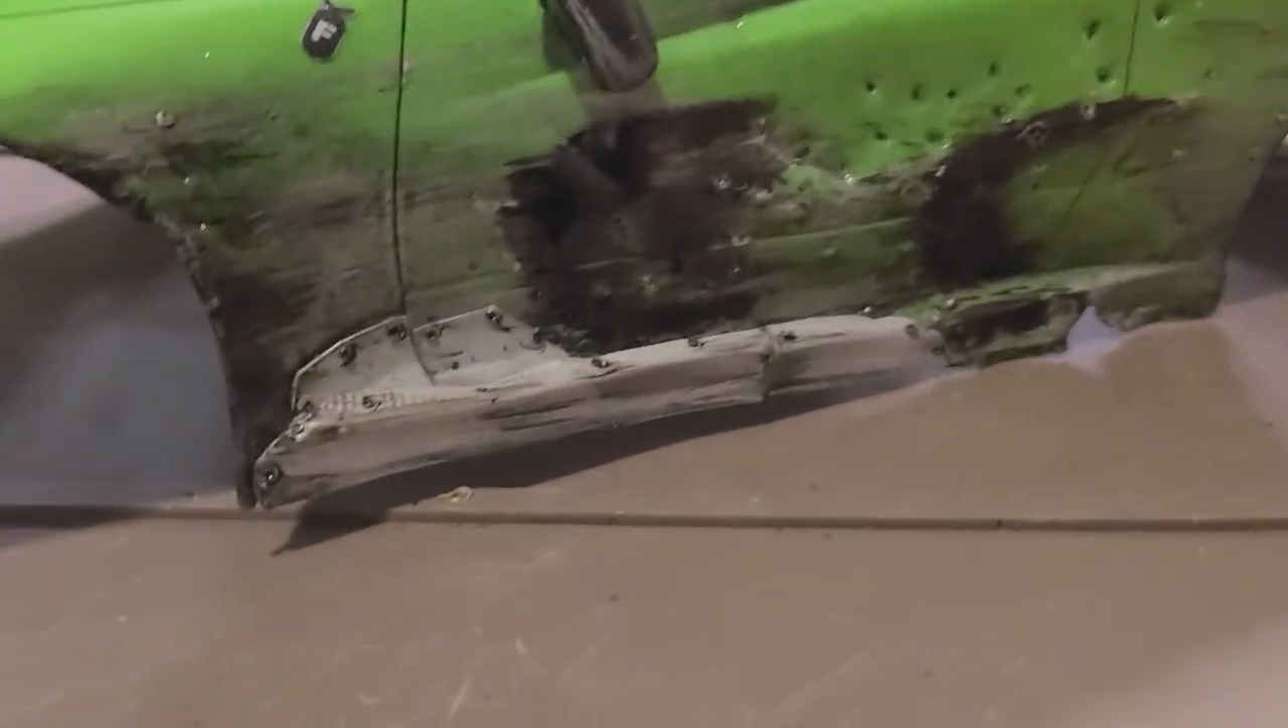And, yeah, so now I've got a makeshift side skirt to fill in the spot where my dog ate that section.